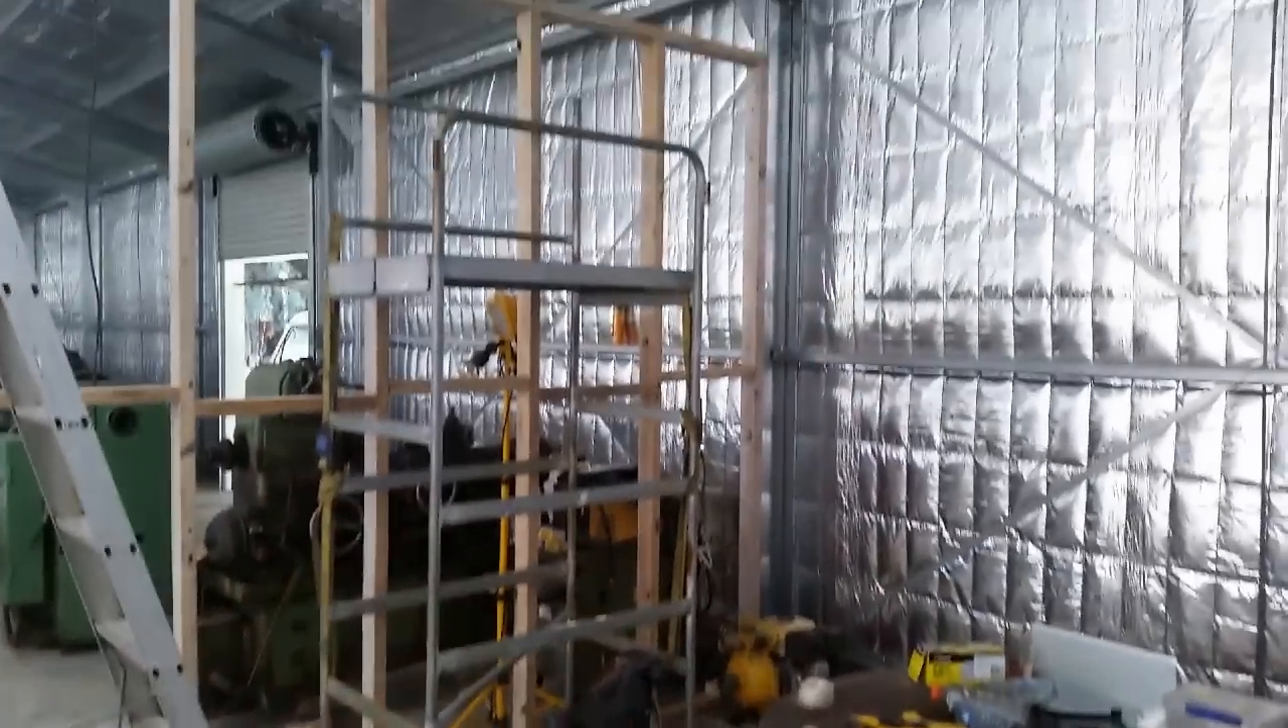I built this timber frame stud wall.